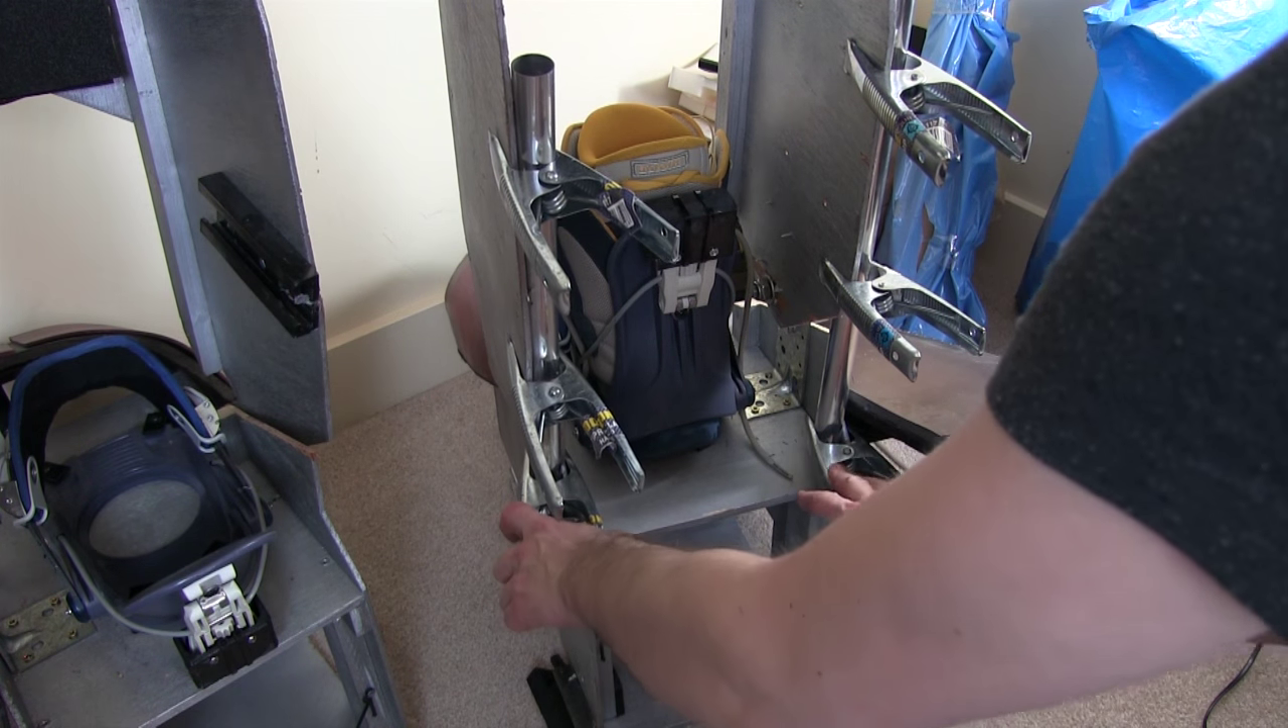And what I've done is just clamped in these poles. So I've got two sort of aluminum poles in here and they've got two clamps on the top part and one on the bottom.